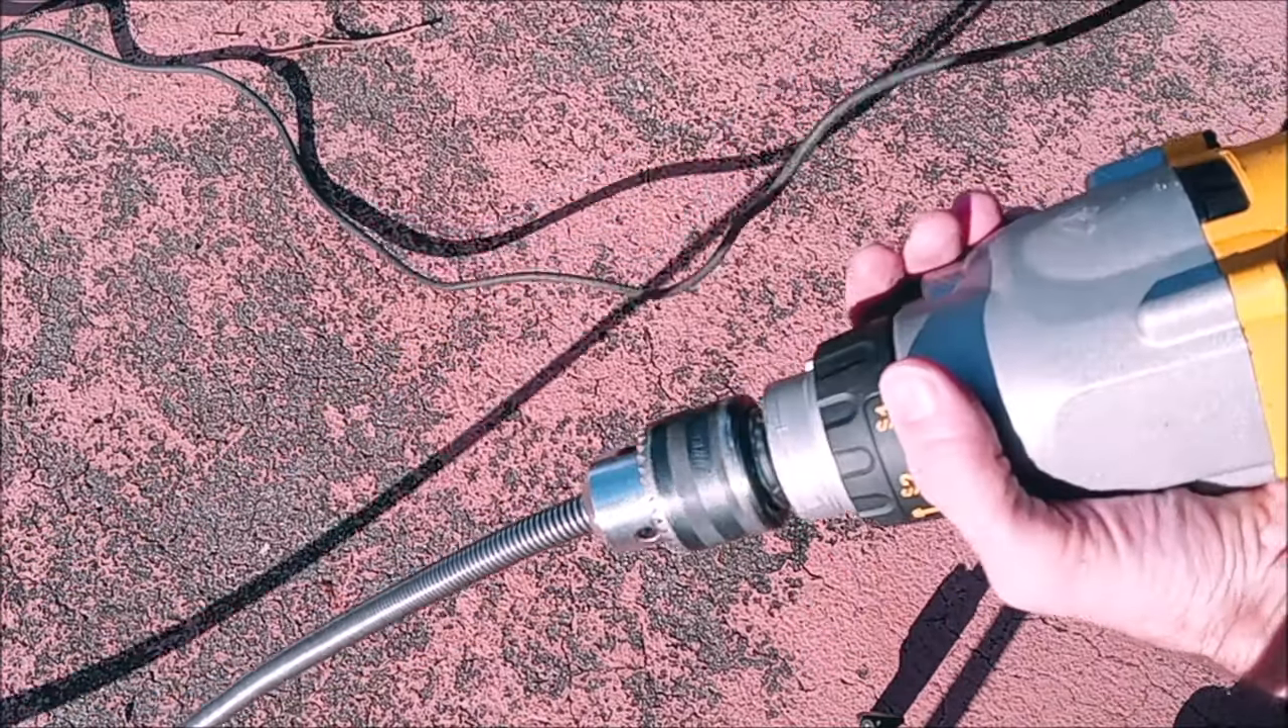And as it turns out, the end of that cable fits right into the end of my half inch hammer drill.